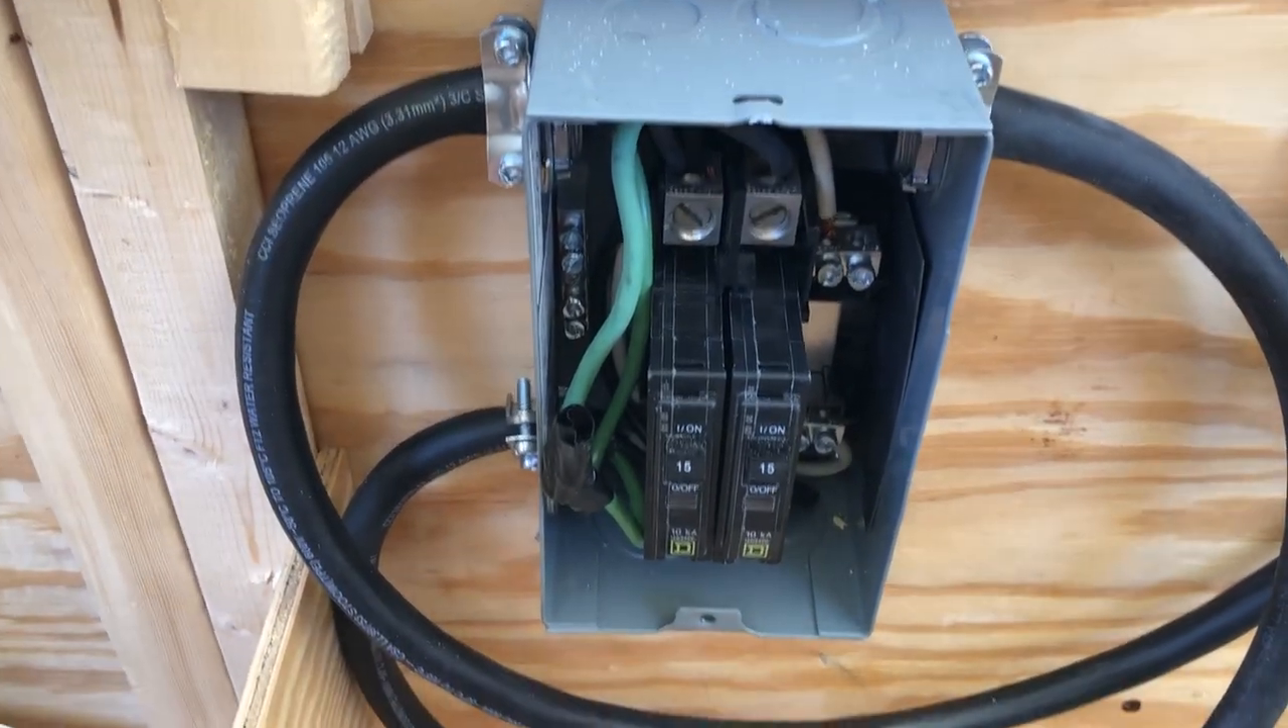And, um, I put two 15 amp breakers in, um, even though I did use 12 gauge for my plugs.